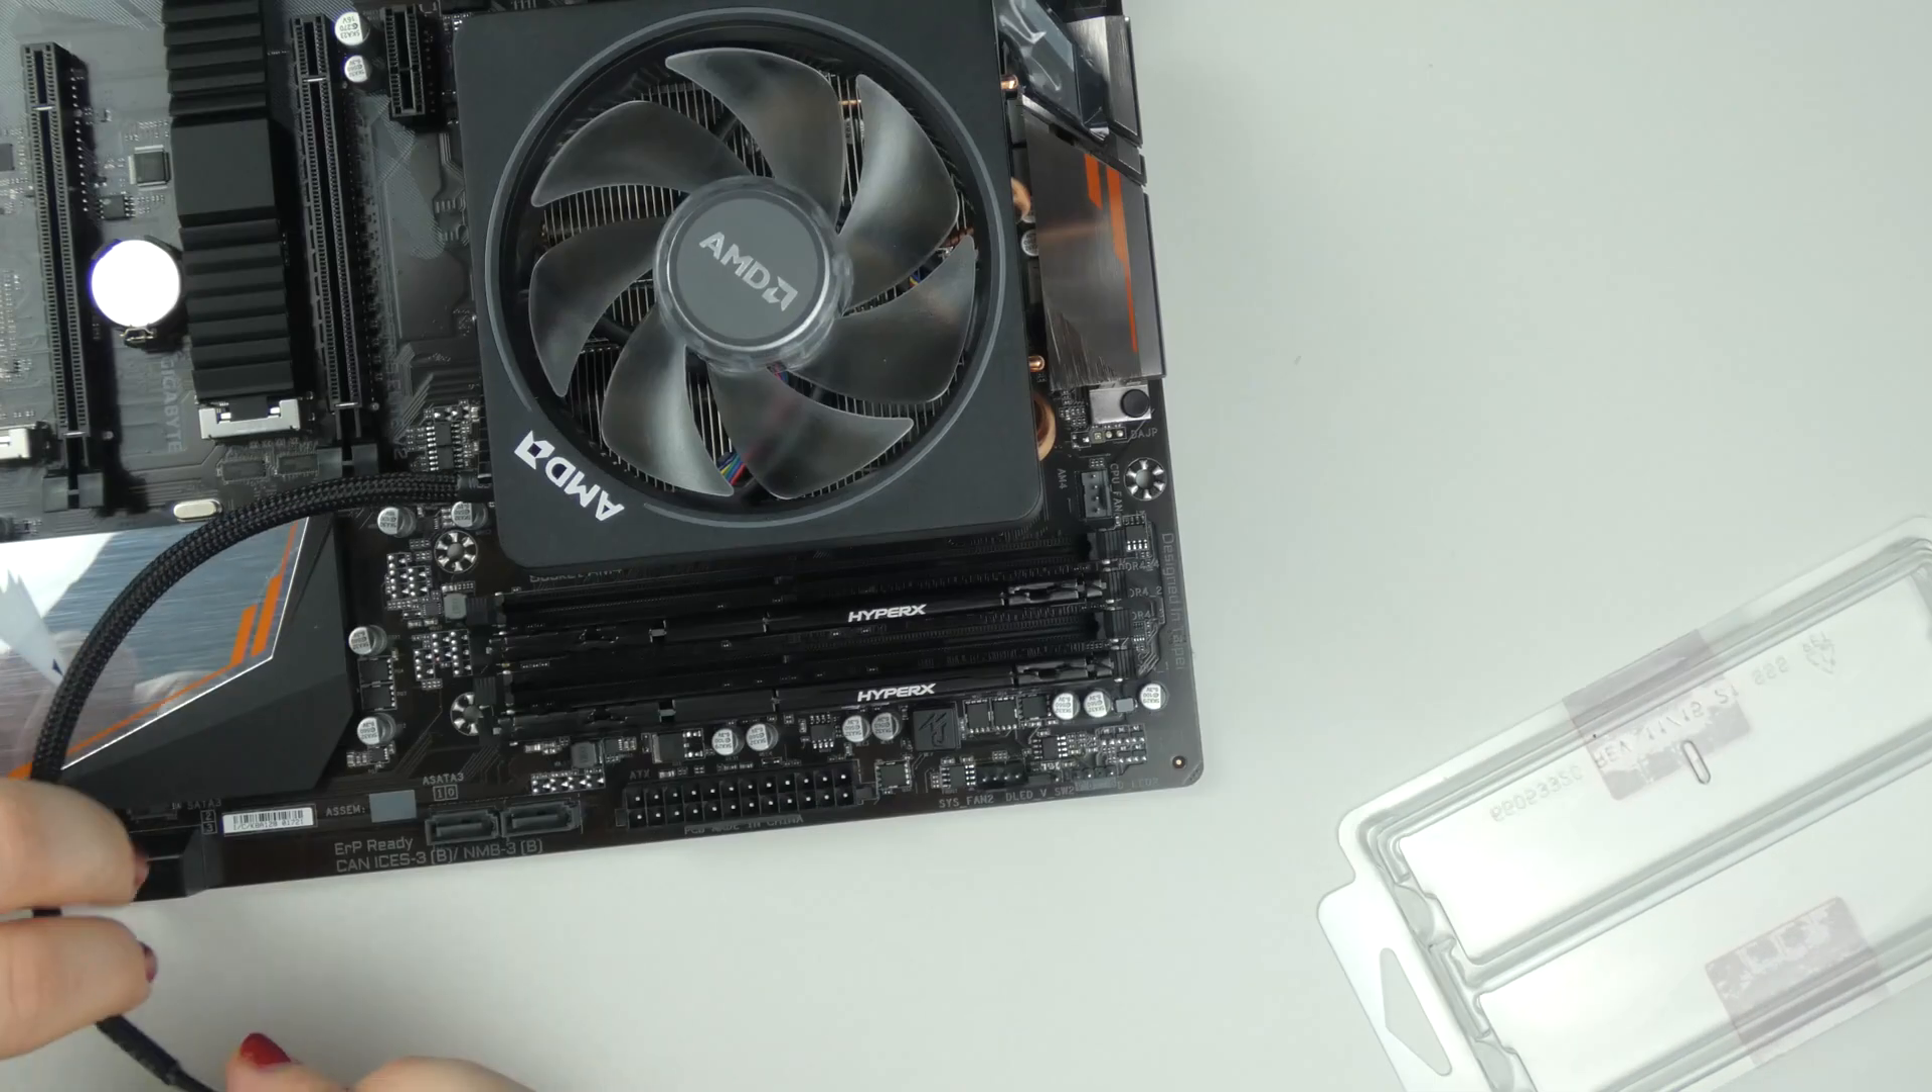Okay, and the cooler is installed.